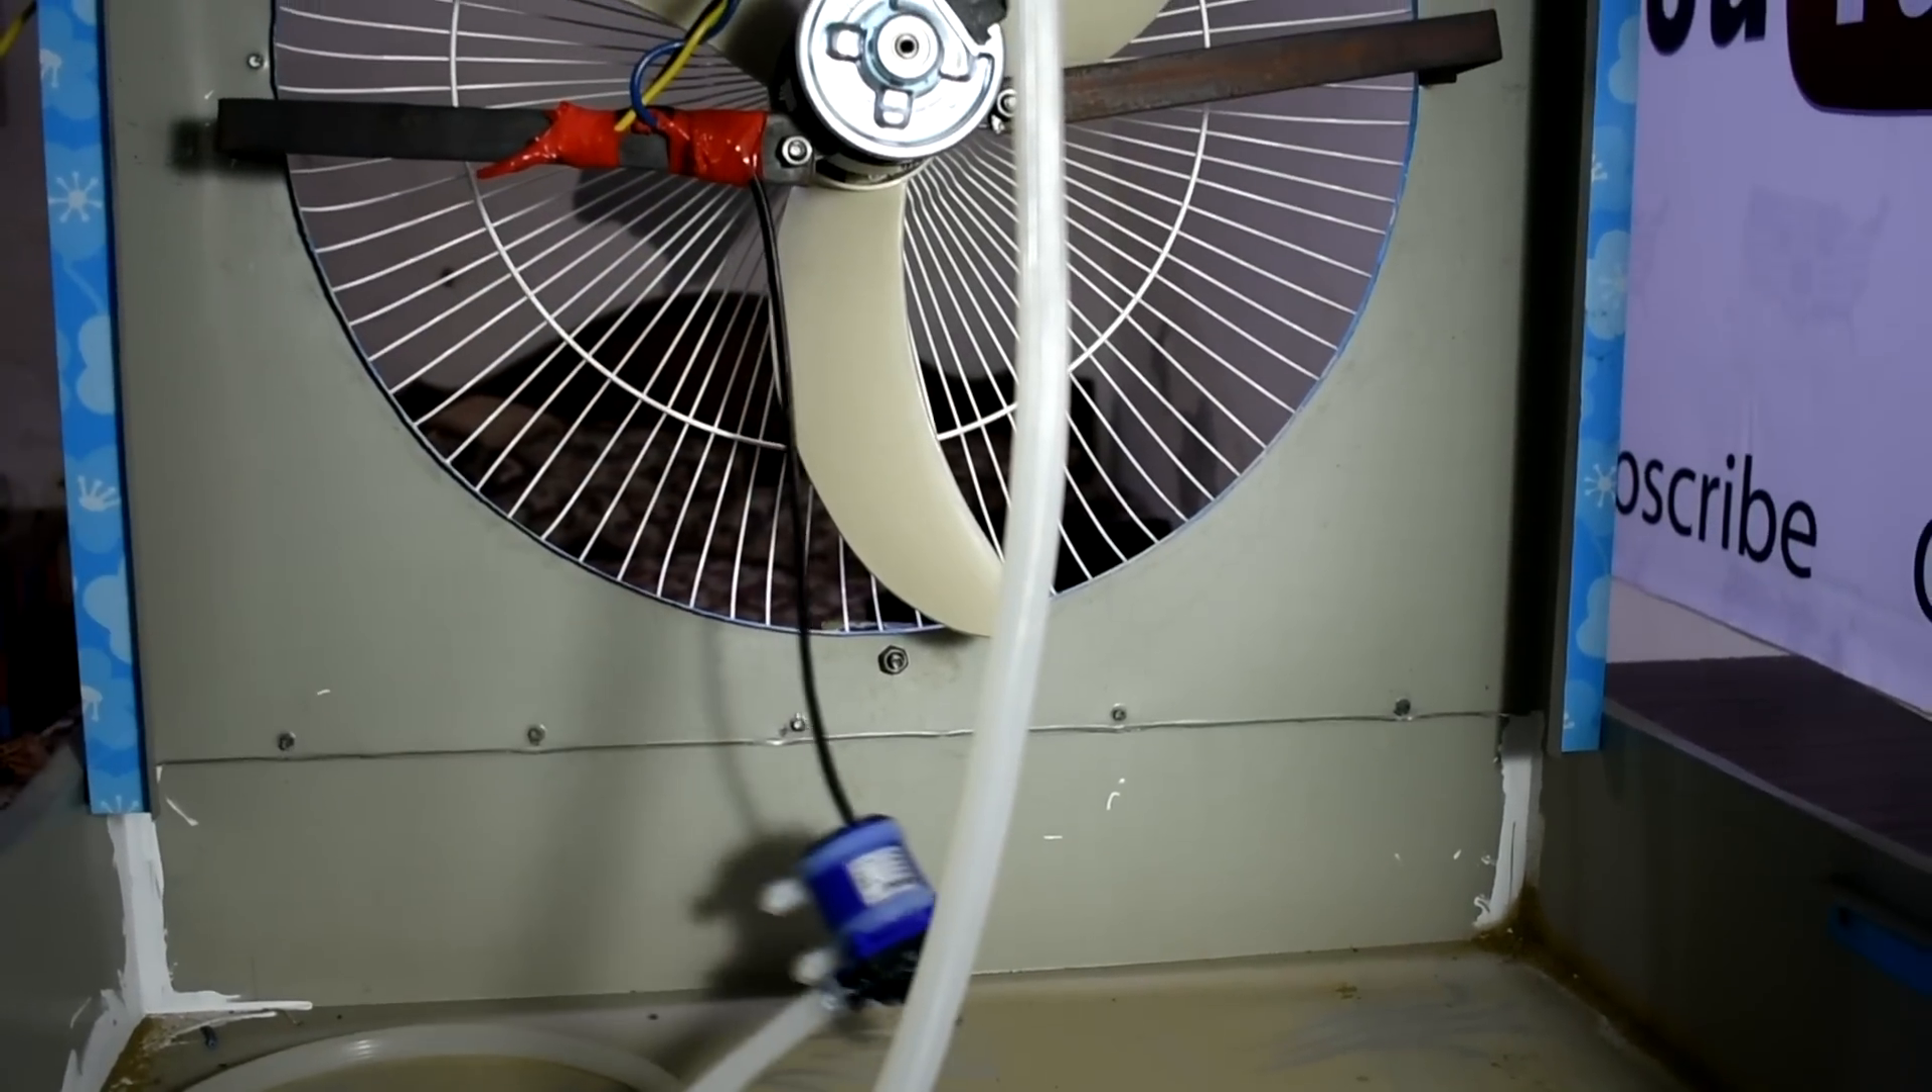تو لیجئے دوستو ہم نے پائپ بھی لگا دیا ہے۔